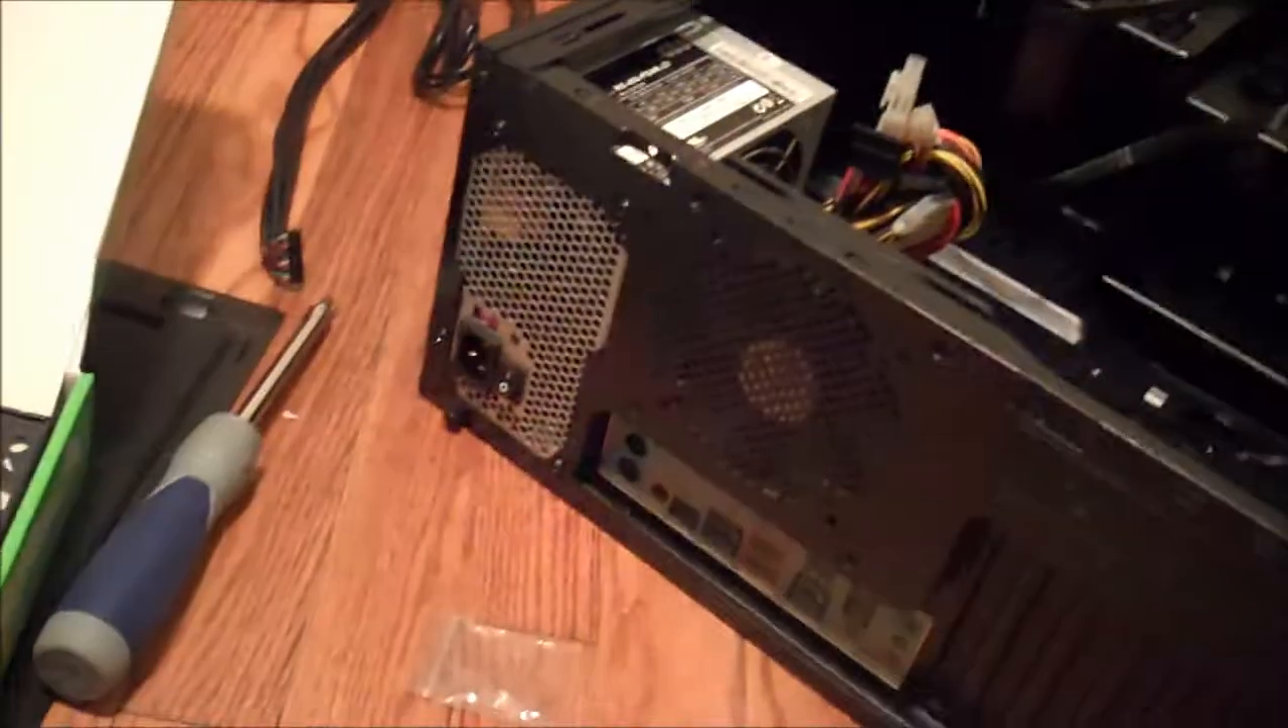Our power supply is now installed, as you can see.